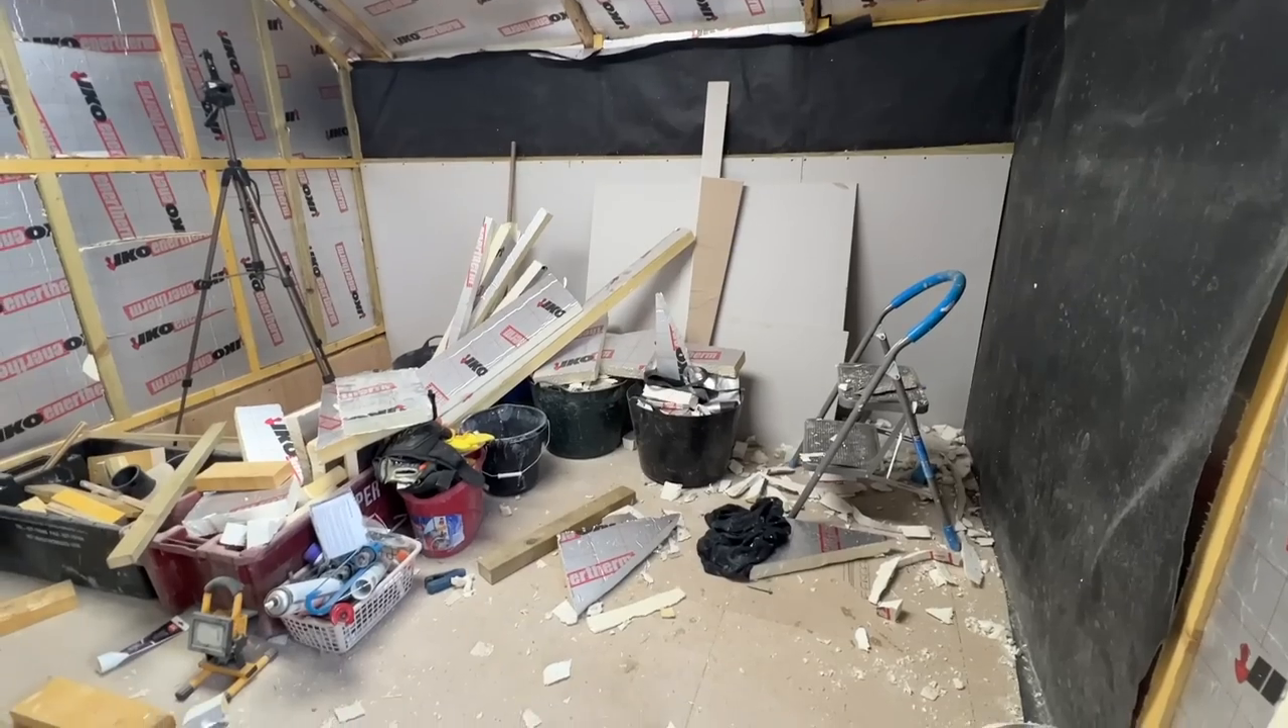All done with the insulation.